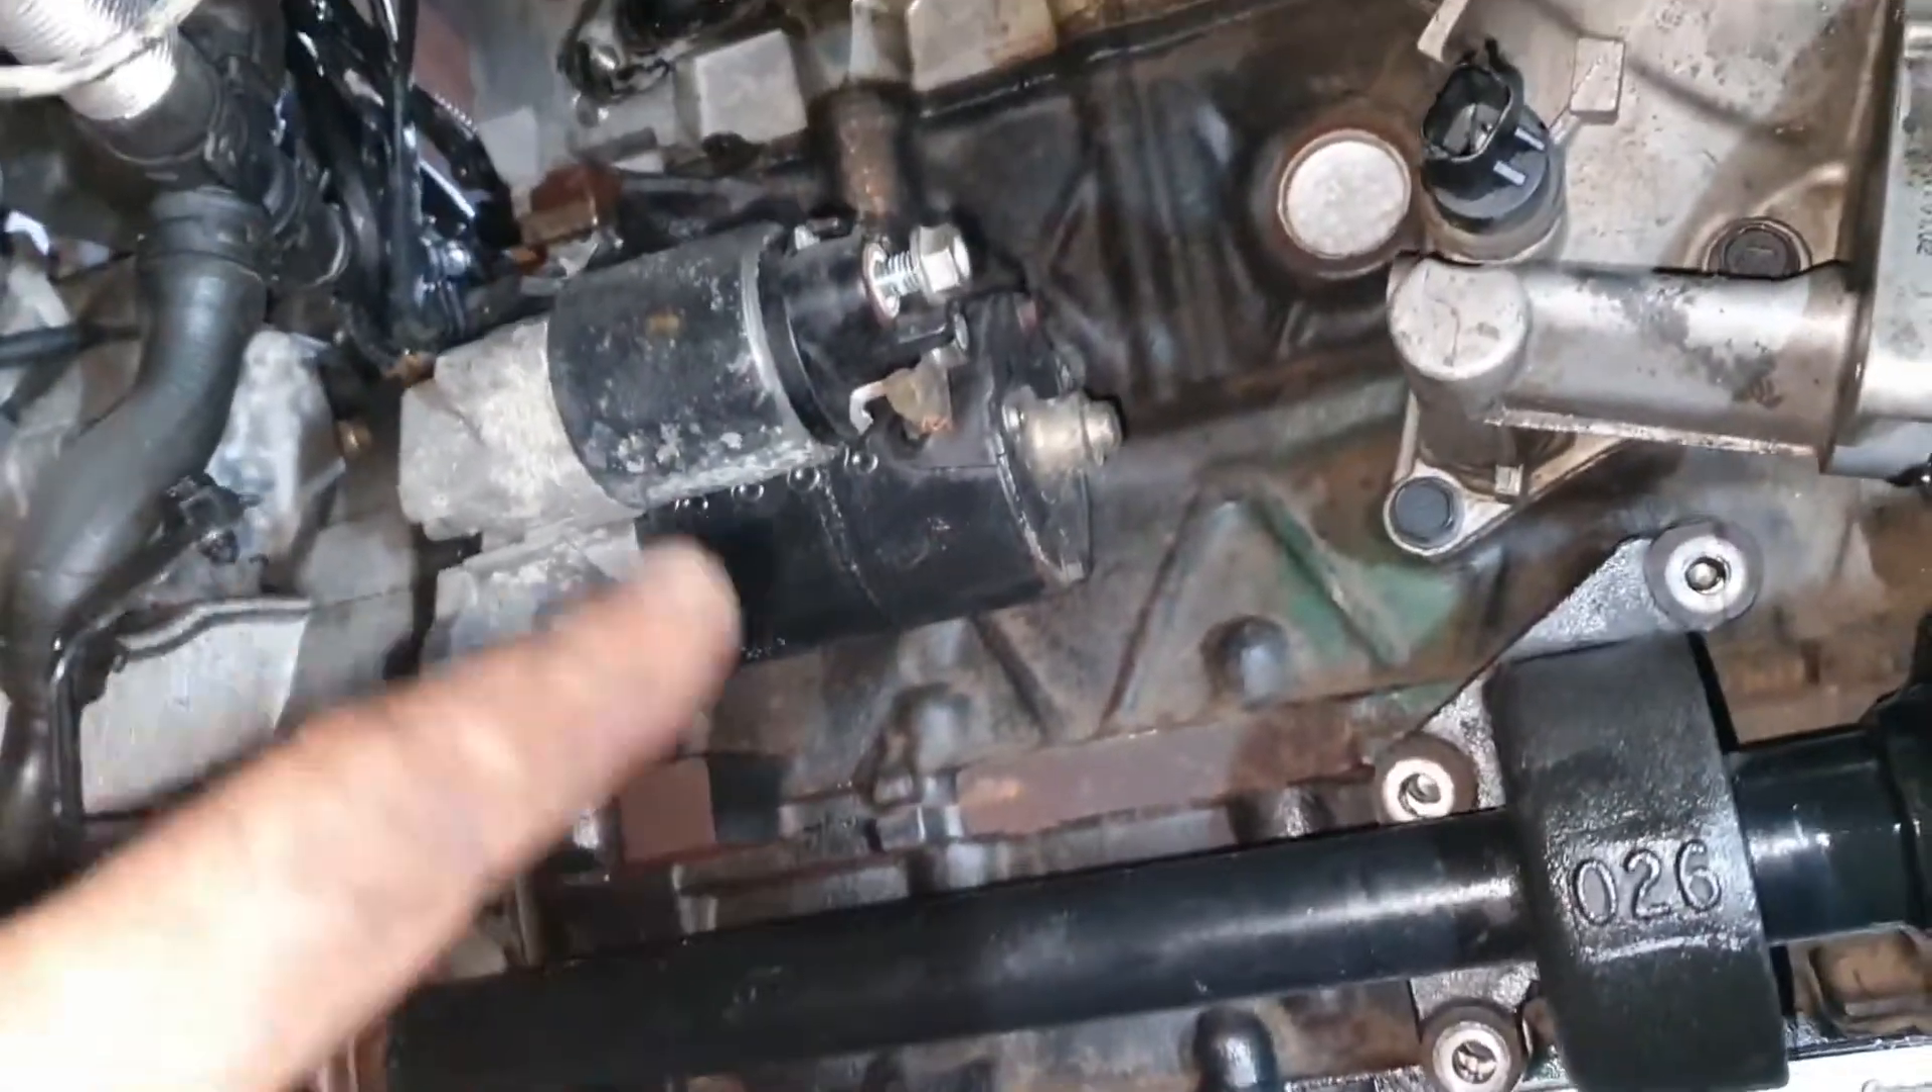So i removed almost everything as you can clearly see in here i just have to remove the starter.